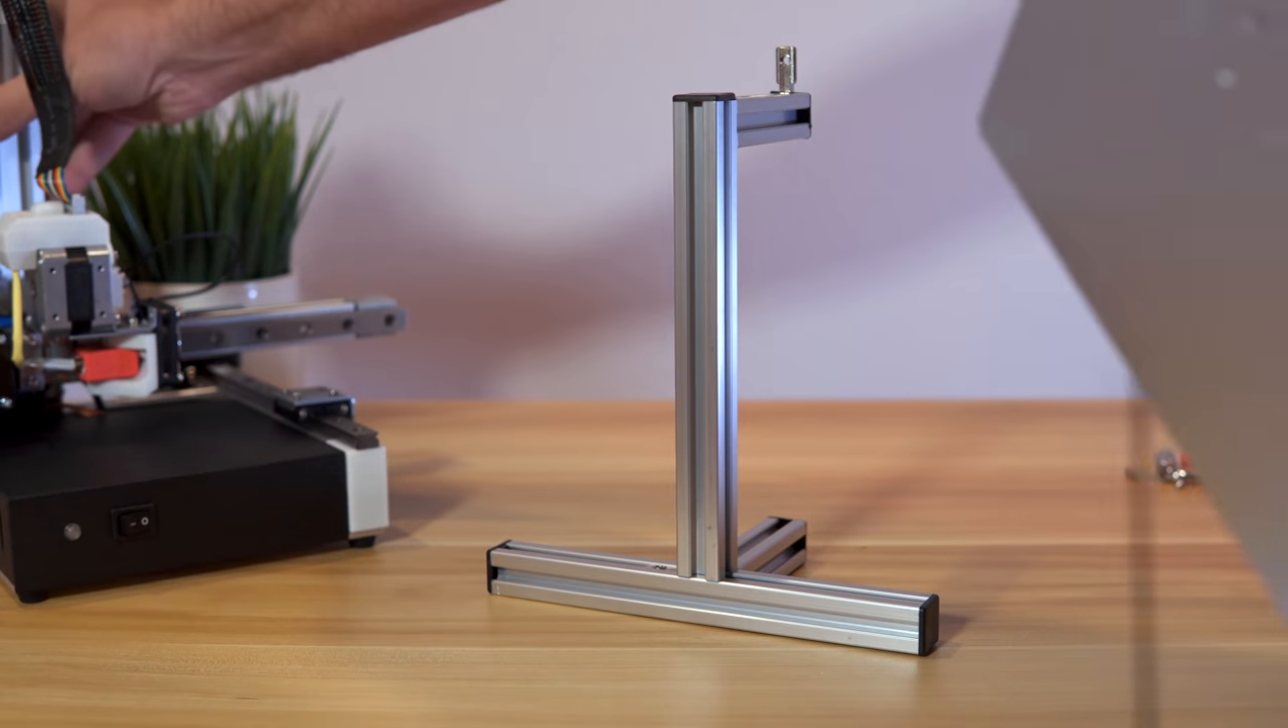And that's it. We have a built spool holder.